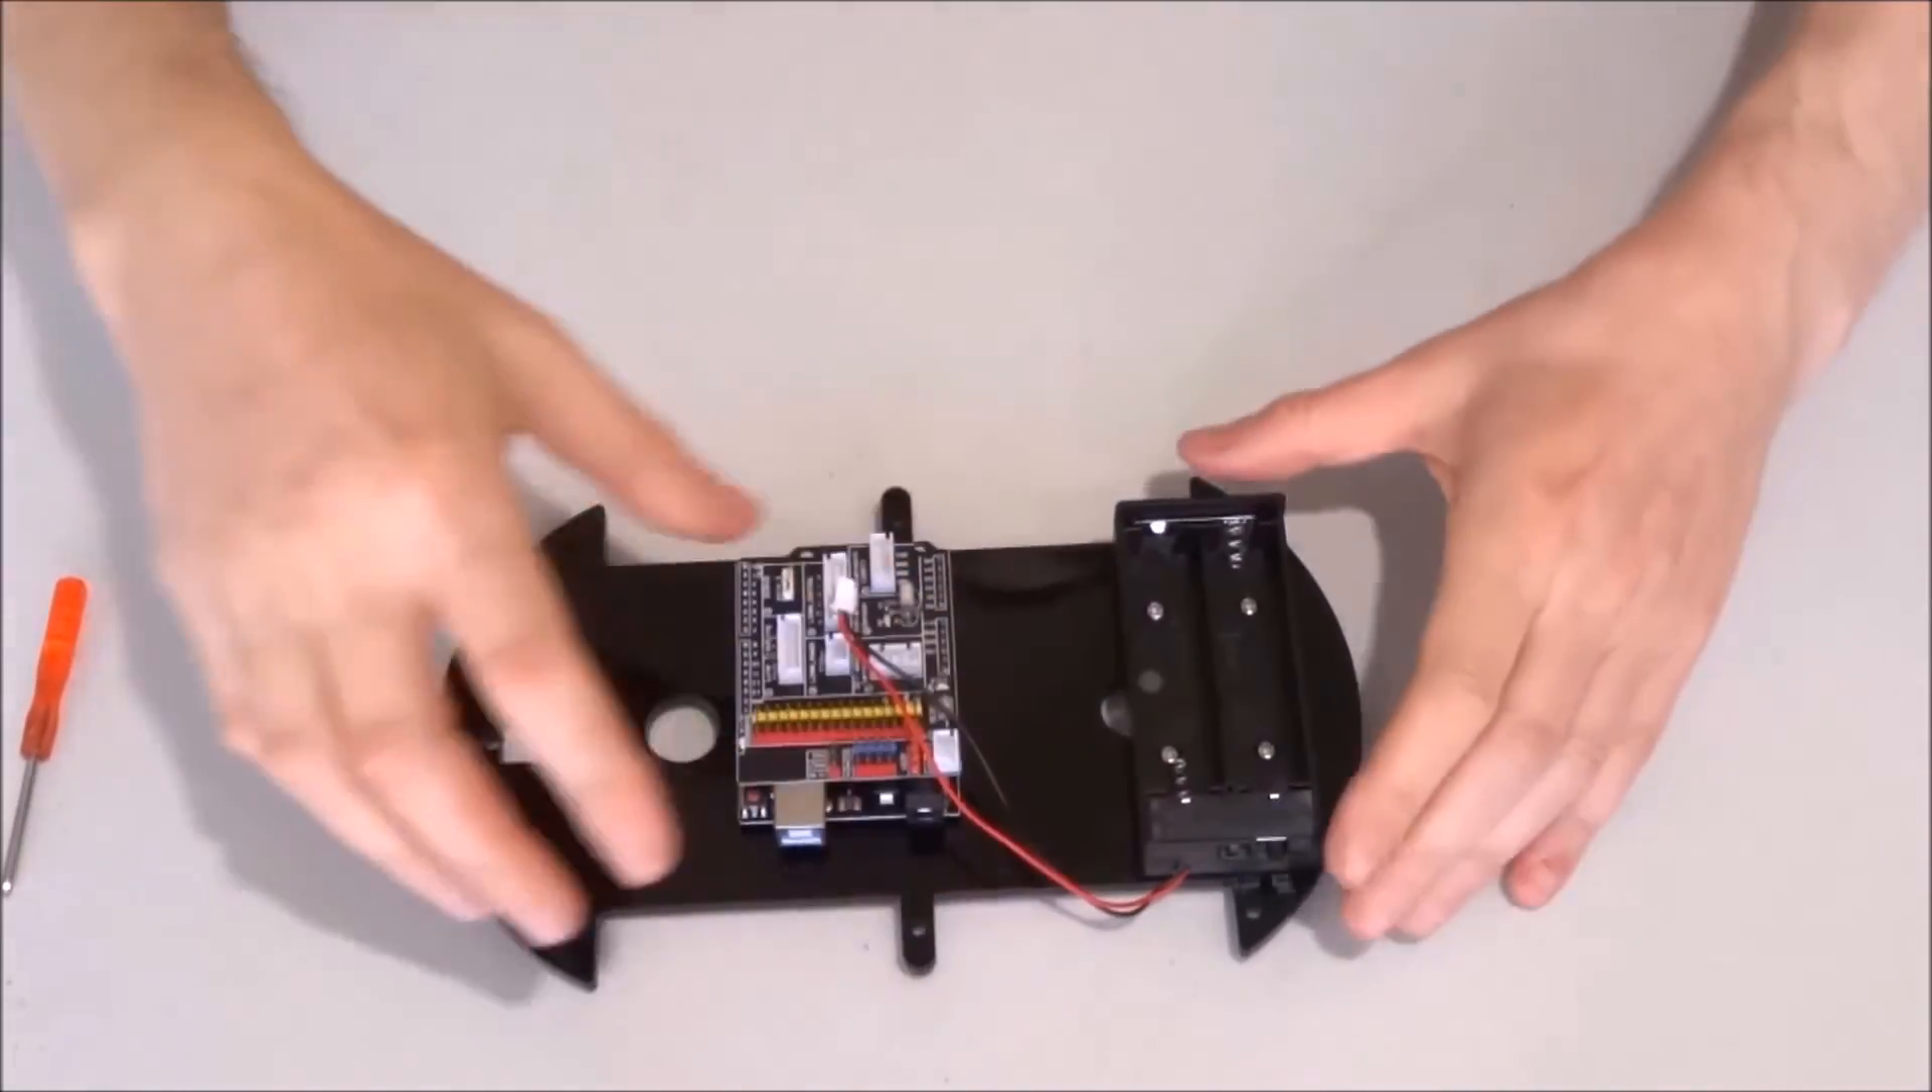The battery box is in place and now I can connect this connector to the sensor shield.